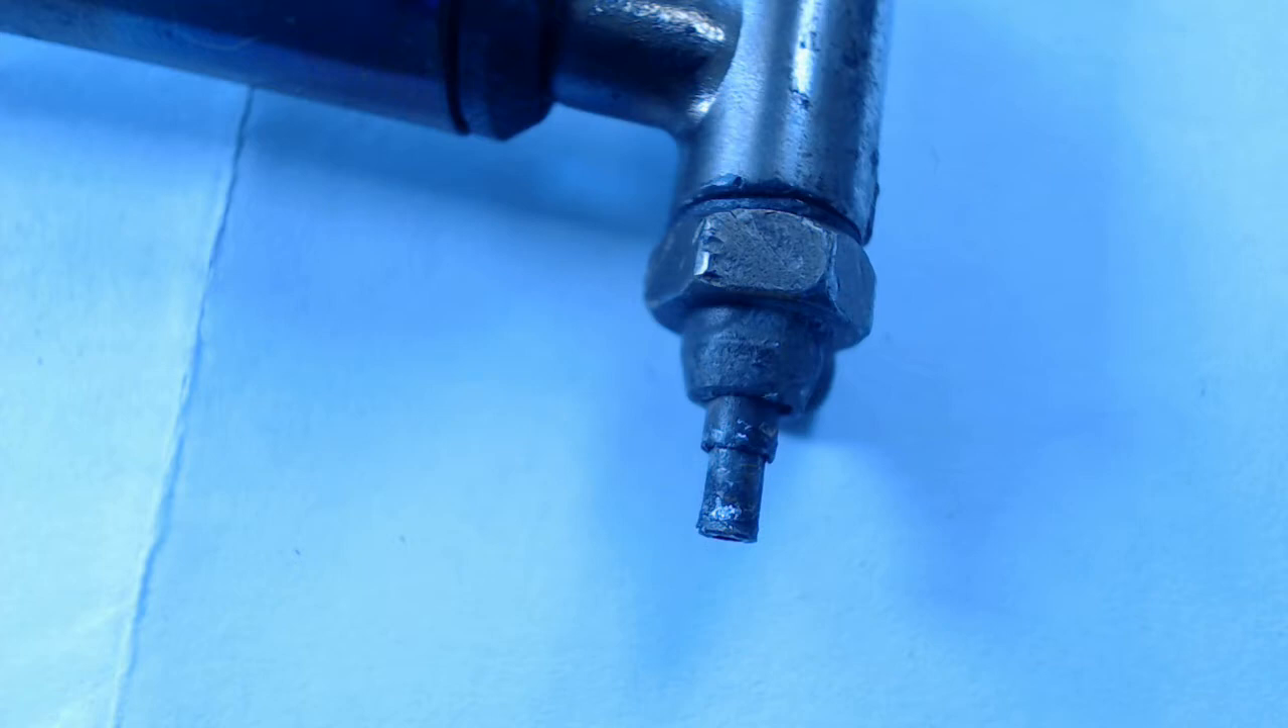And here's a couple shots of my modified tip inserted into the desoldering tool.